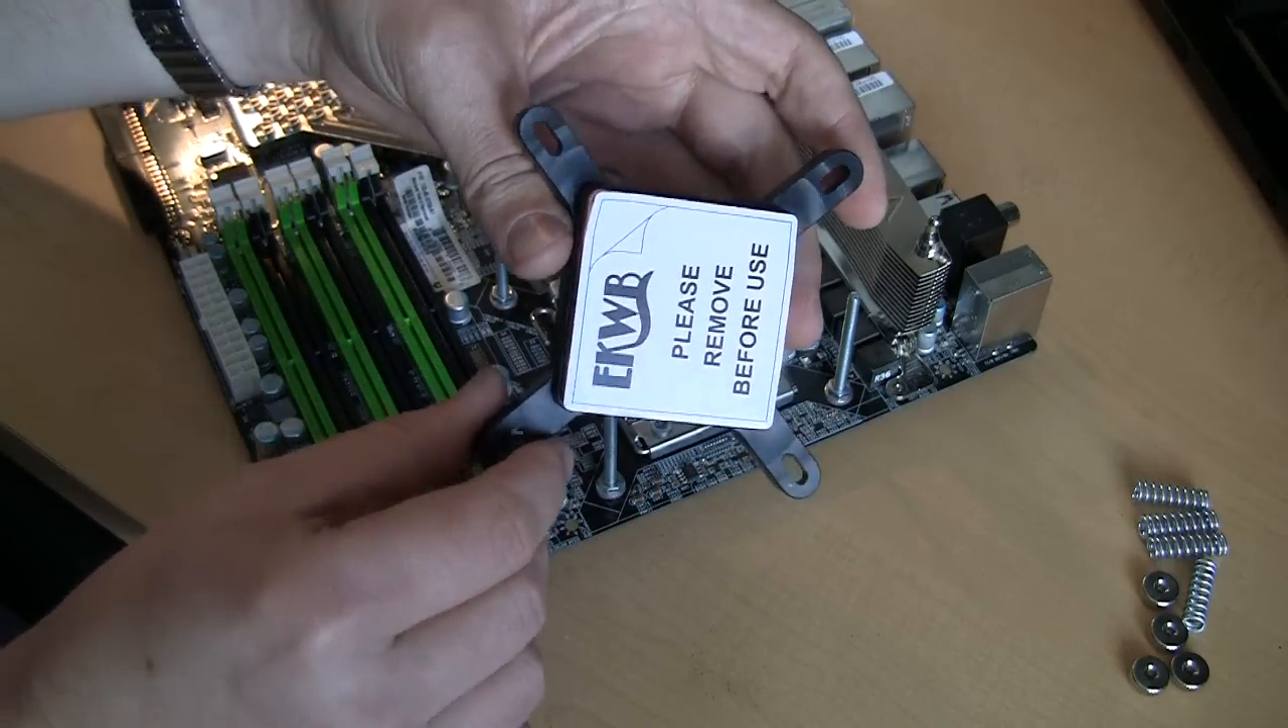There's a protection film on the surface of the block which obviously need to be removed.